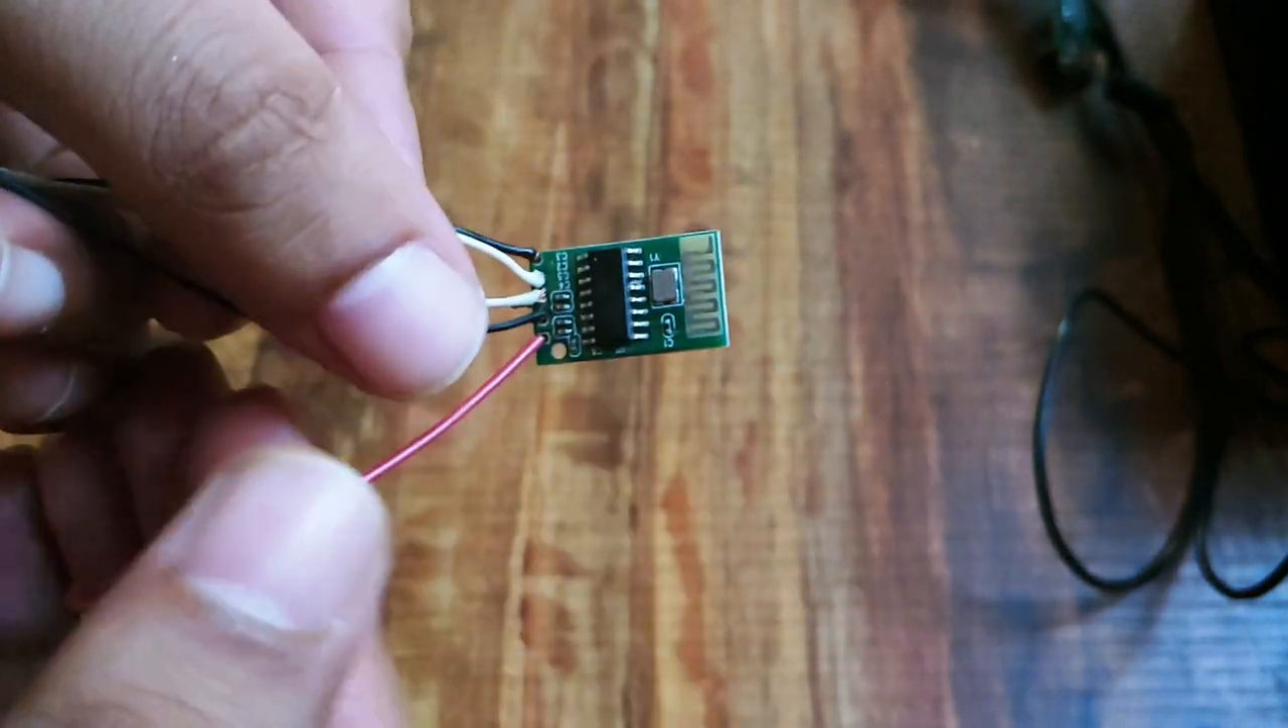Now as you can see I have completed the soldering part at Bluetooth chip.